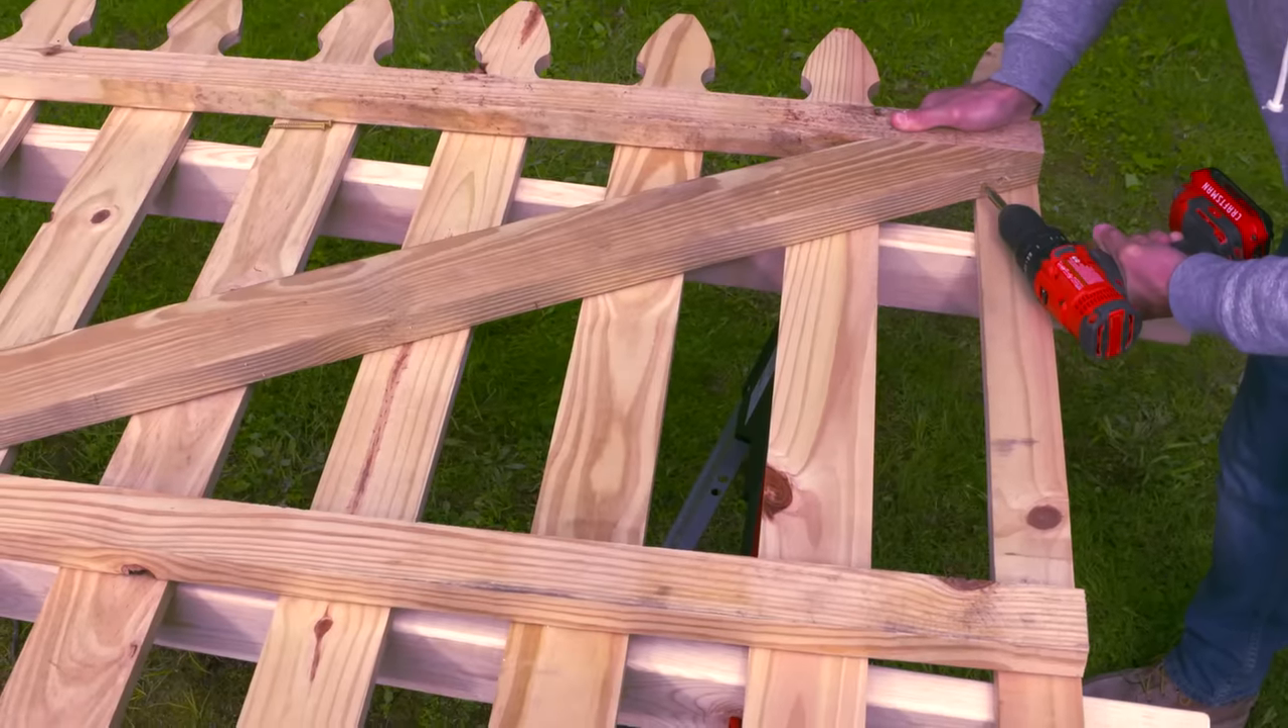For our gates, I've just cut down some shorter sections of fencing and added this diagonal support brace to keep it straight.